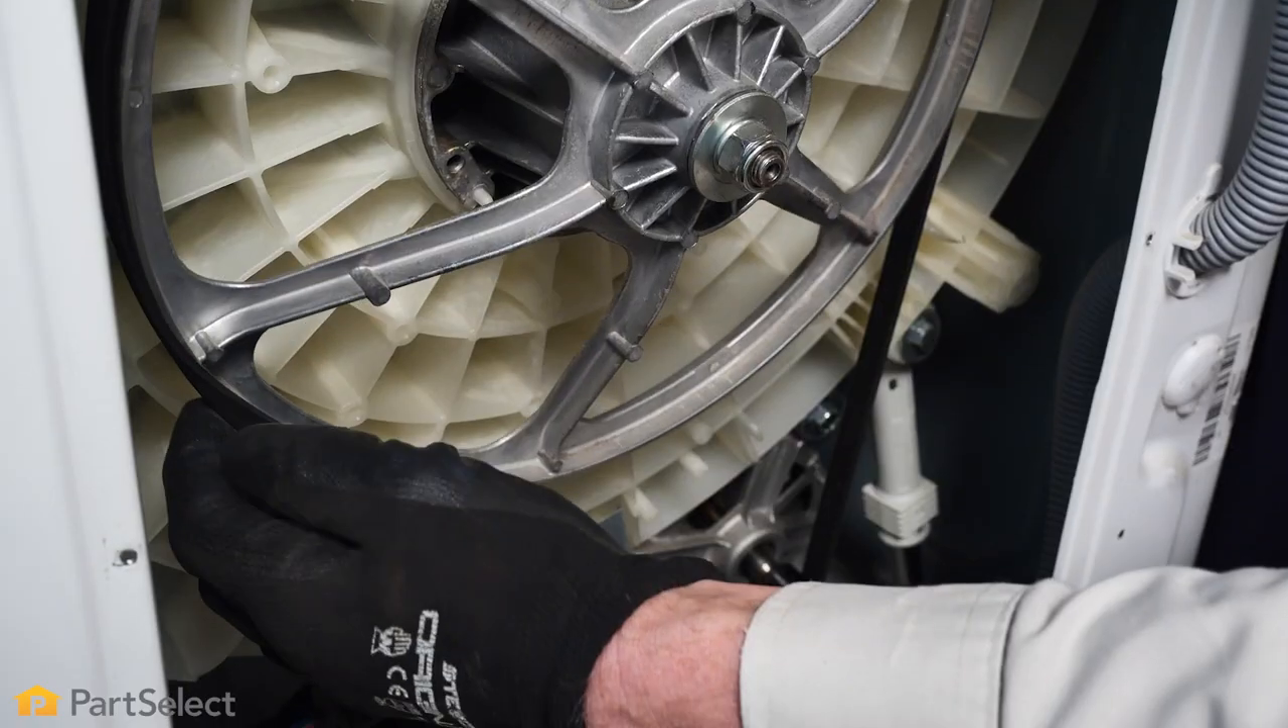Now with the cover removed, we have full access to the drive belt.